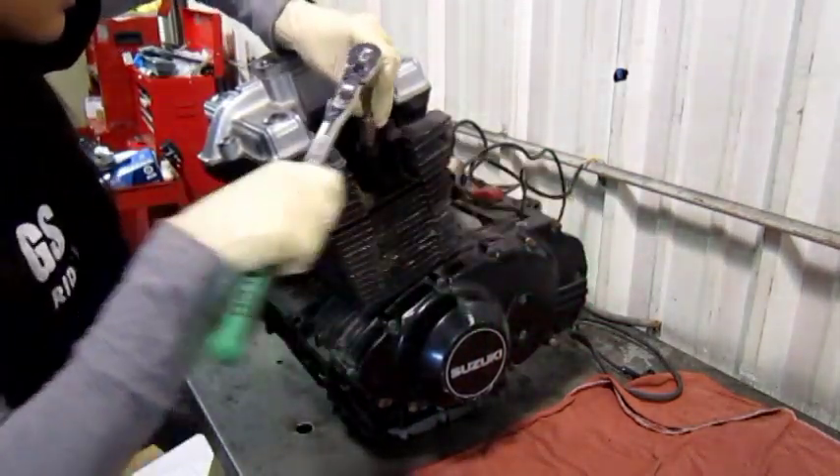As you can see, we're working on an engine that's already out of the bike.